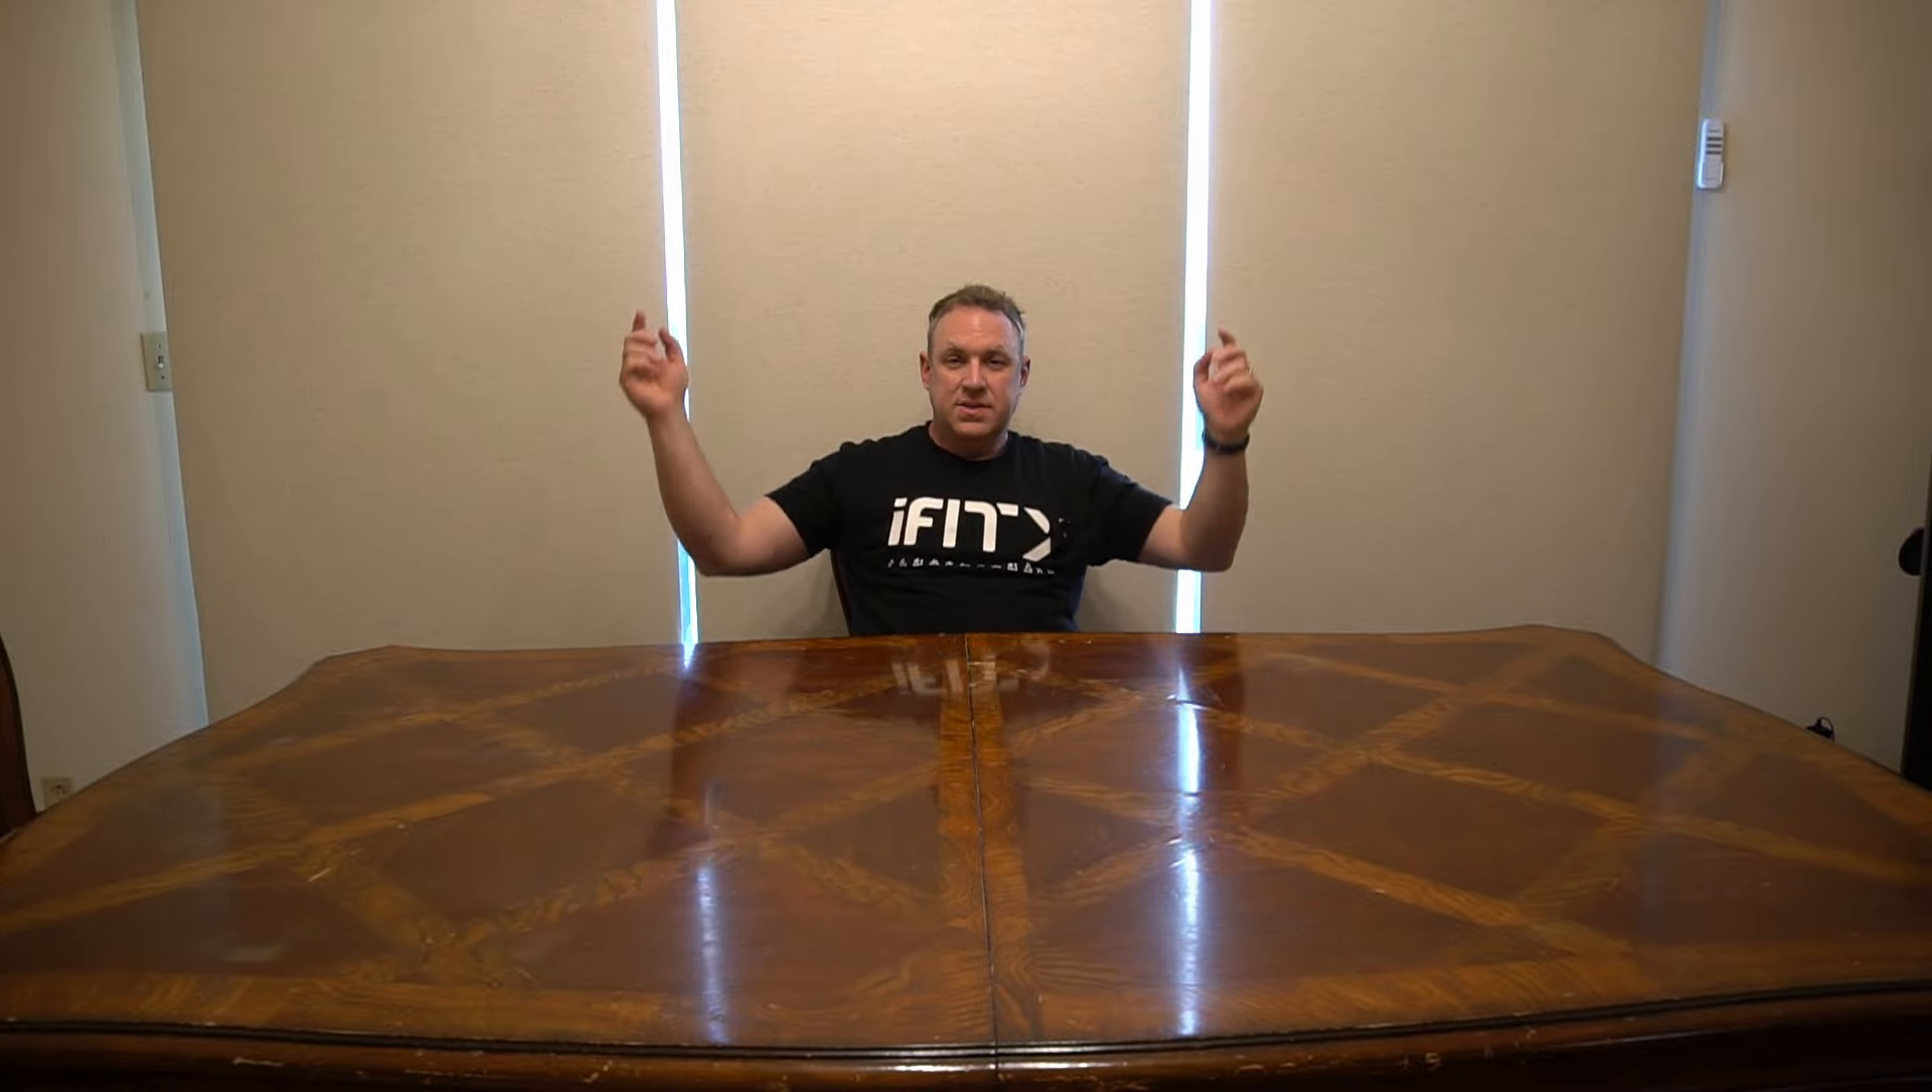And another thing you'll notice there are gaps between the blinds and that's just because I'm not using these for windows.